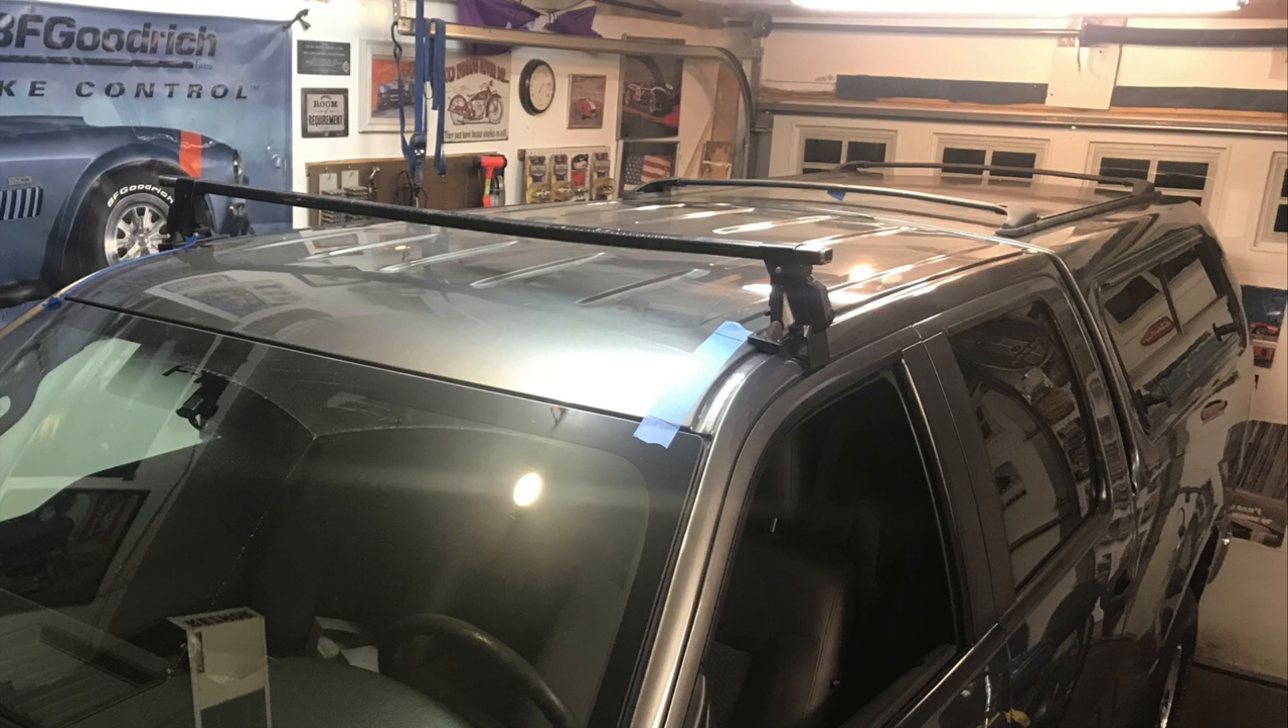So this is the $18 rack fully installed.